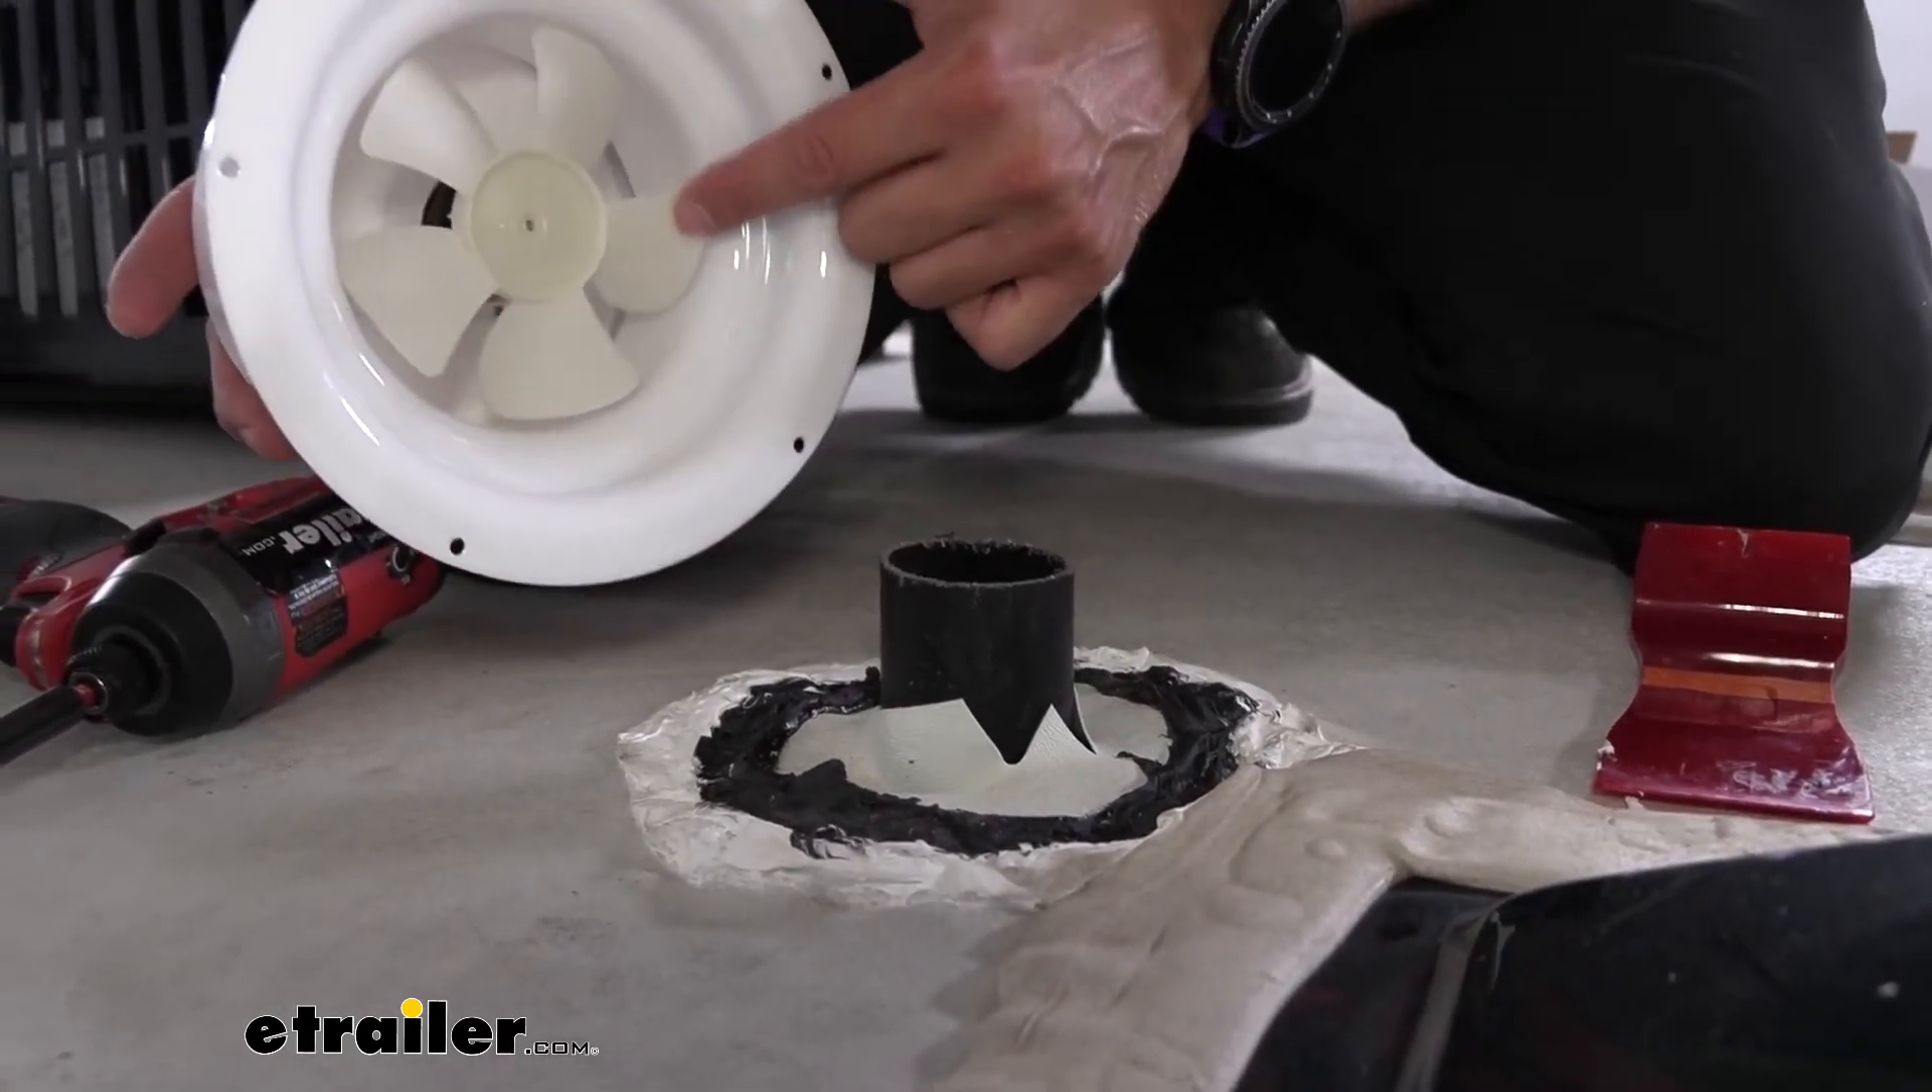But as you can see, this tube sticks up pretty far.